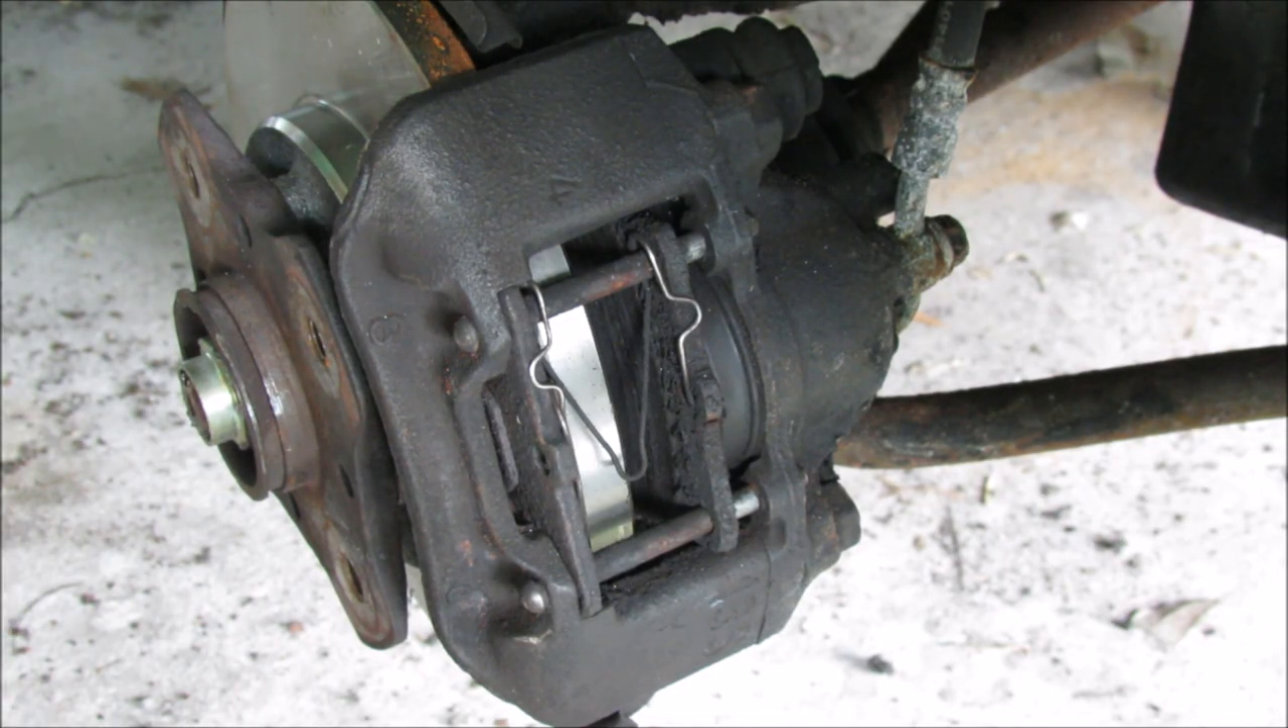So here you can see the caliper back on the knuckle assembly.